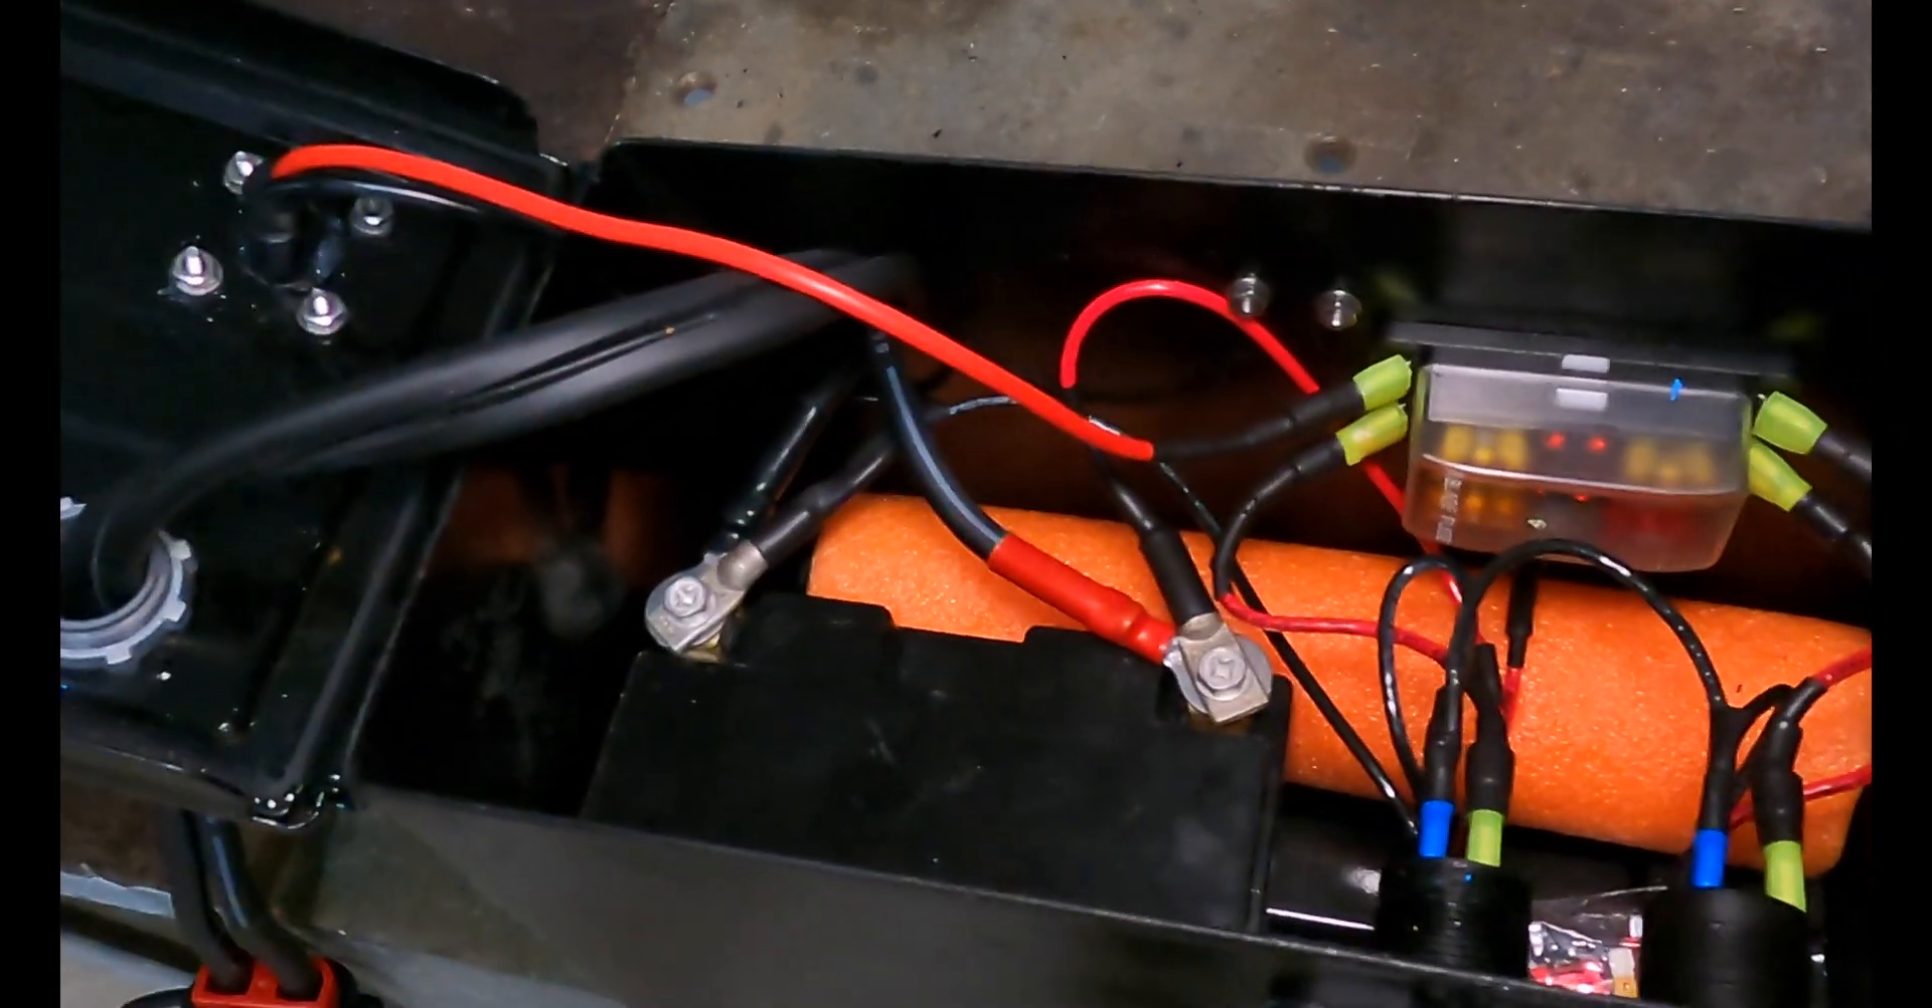Got my fuse box in there. A little pool noodle to hold everything in place so we don't get some sloshing around.